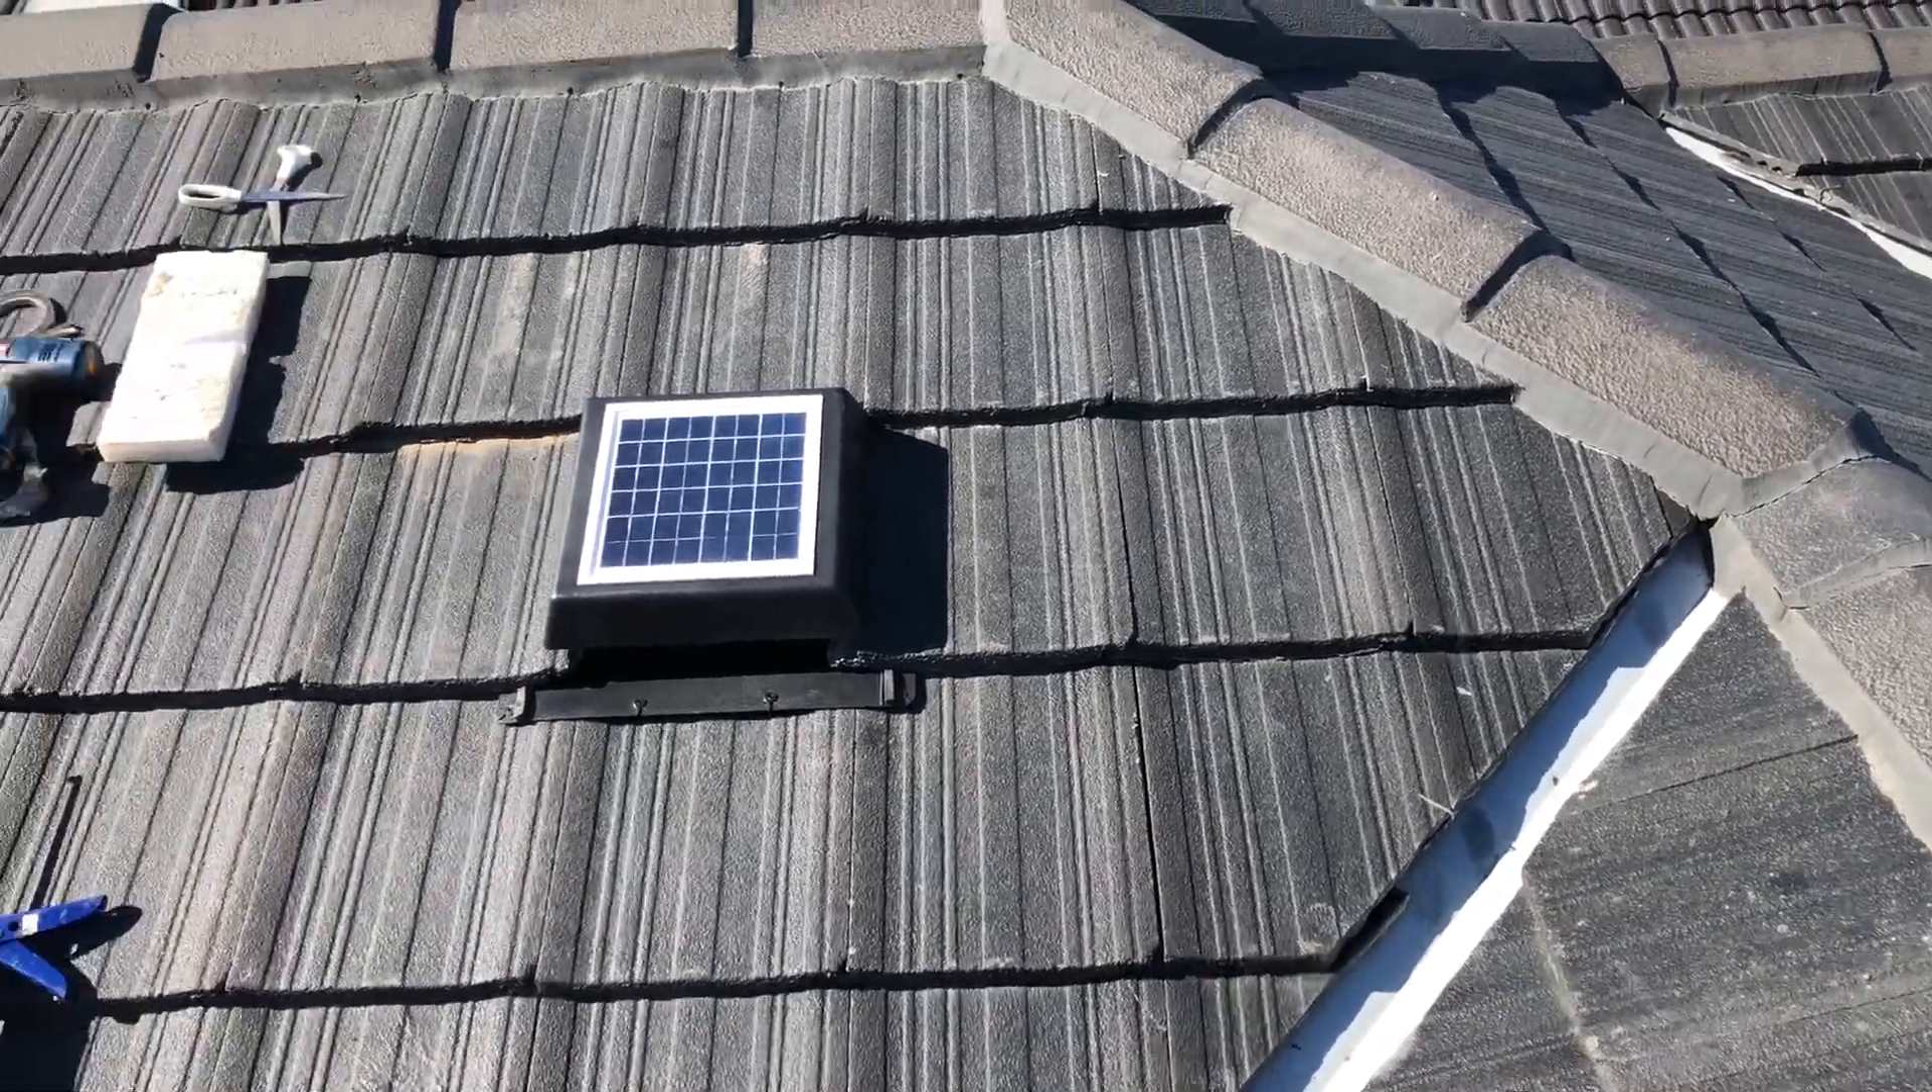And the little solar roof vent is there. Really low, slim, looks fantastic.